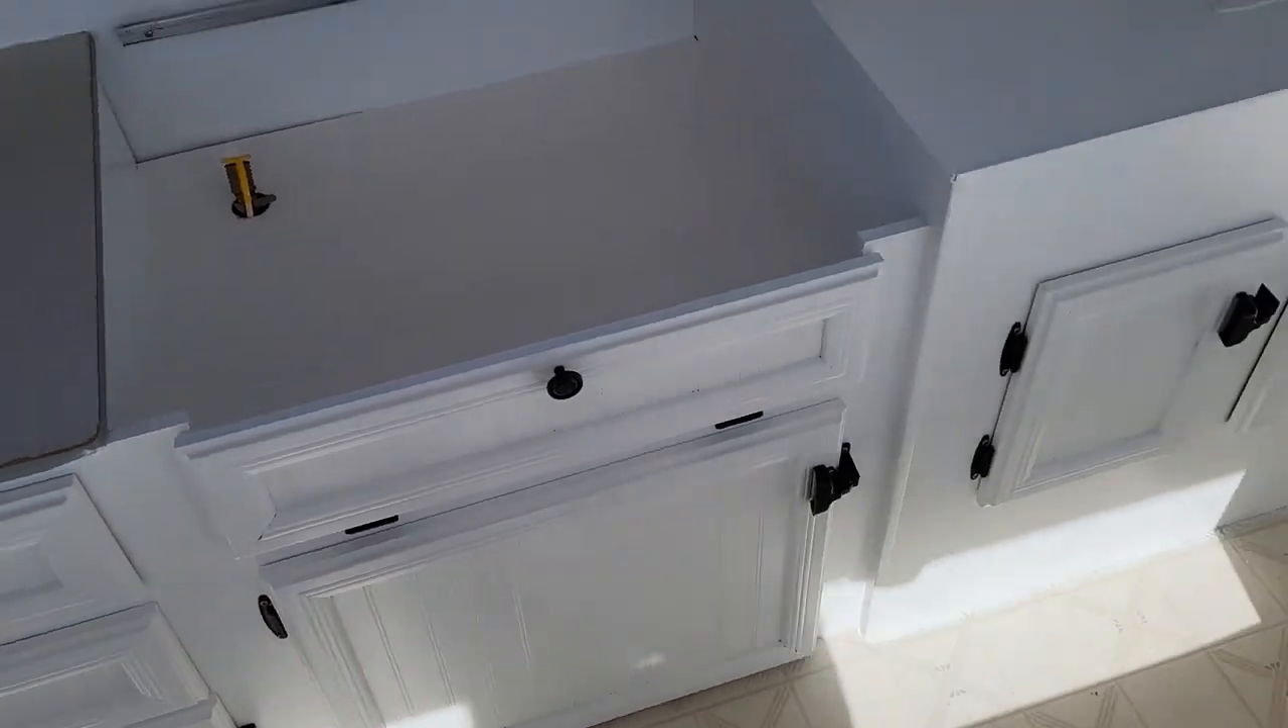The cabinets are back together I got all the doors and drawers in I painted all the hardware a matte black.